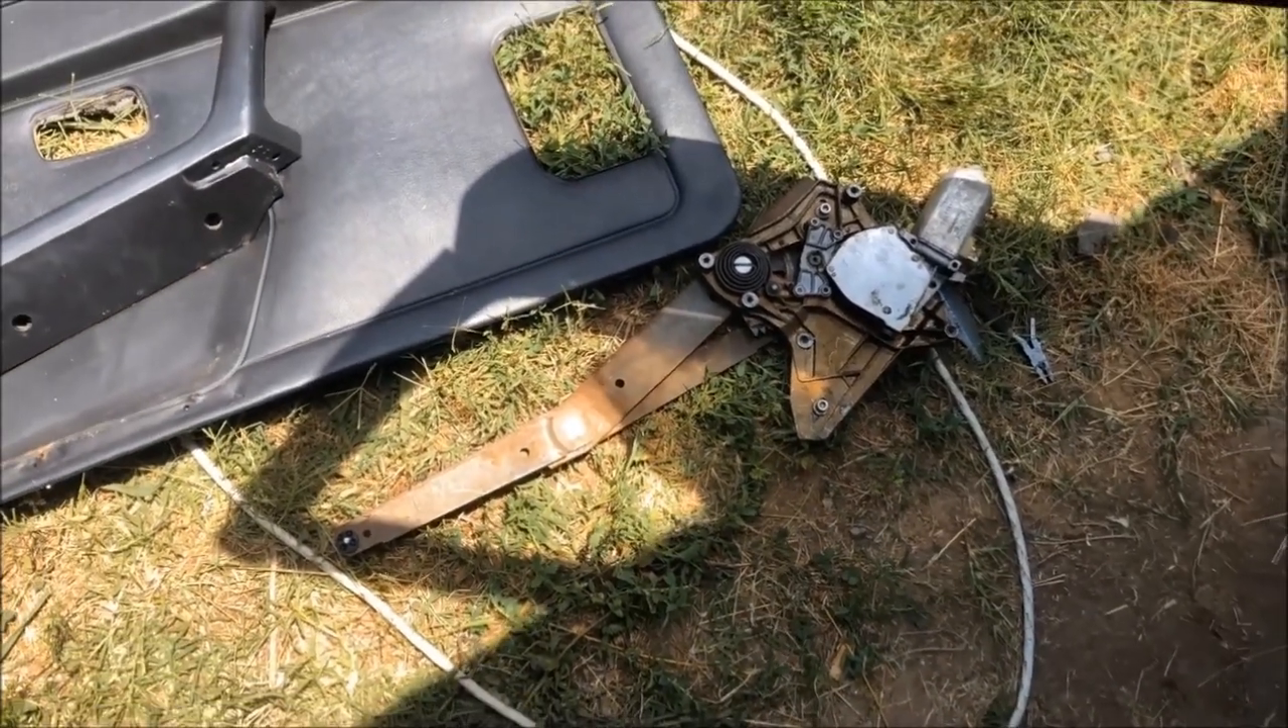The old window regulator's out and we're pulling one now to install.